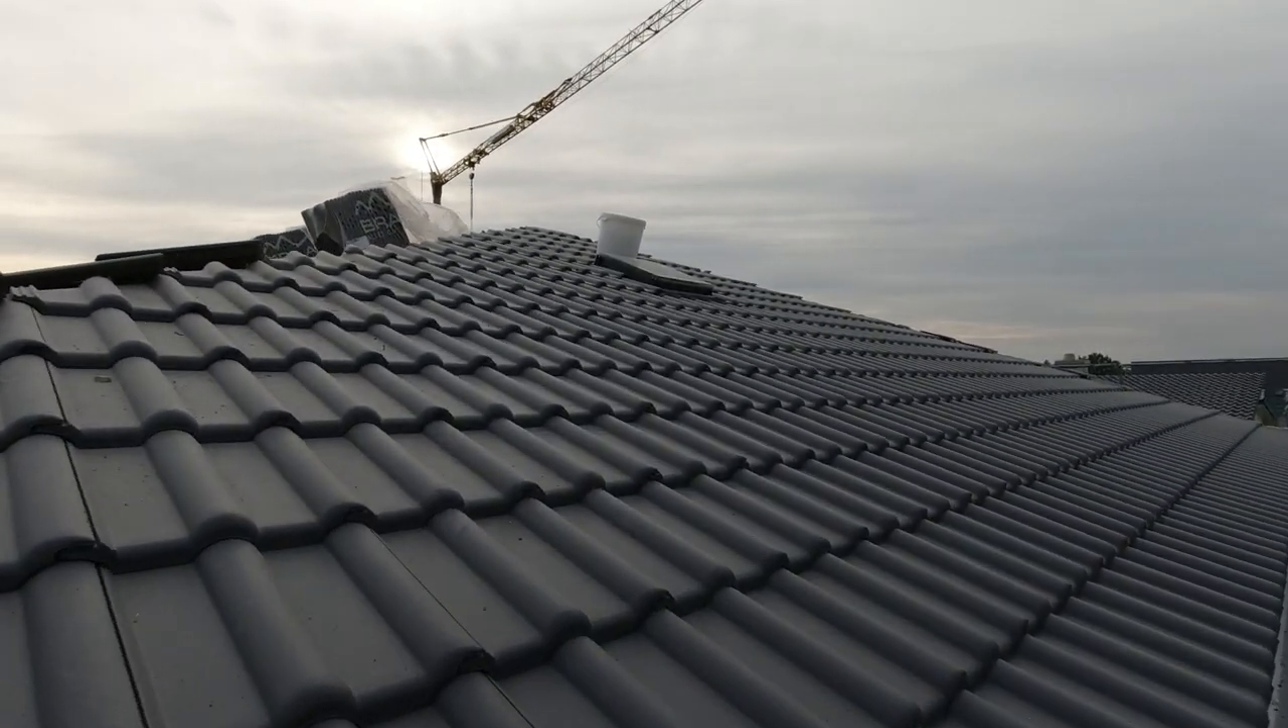Das hier hinter mir ist jetzt die vierte Dachseite. Auch die ist schon vollständig zugedeckt.